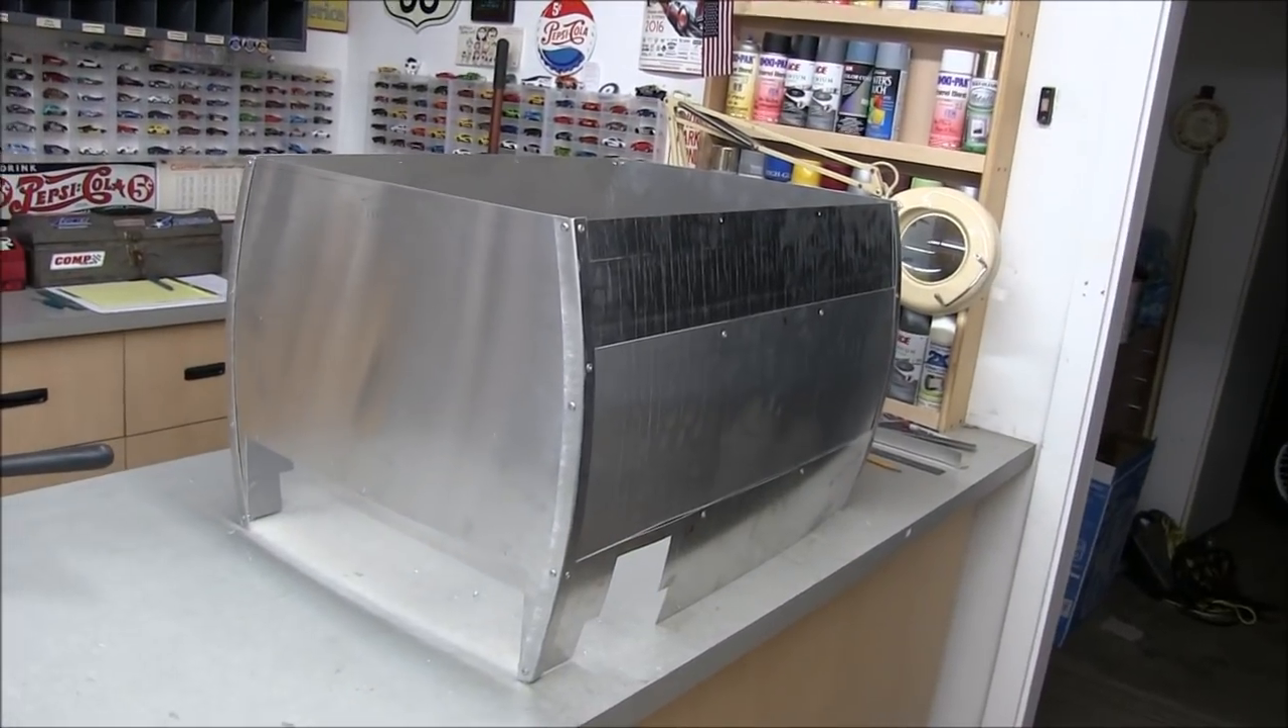Okay after riveting the four corners I have the basic structure together.